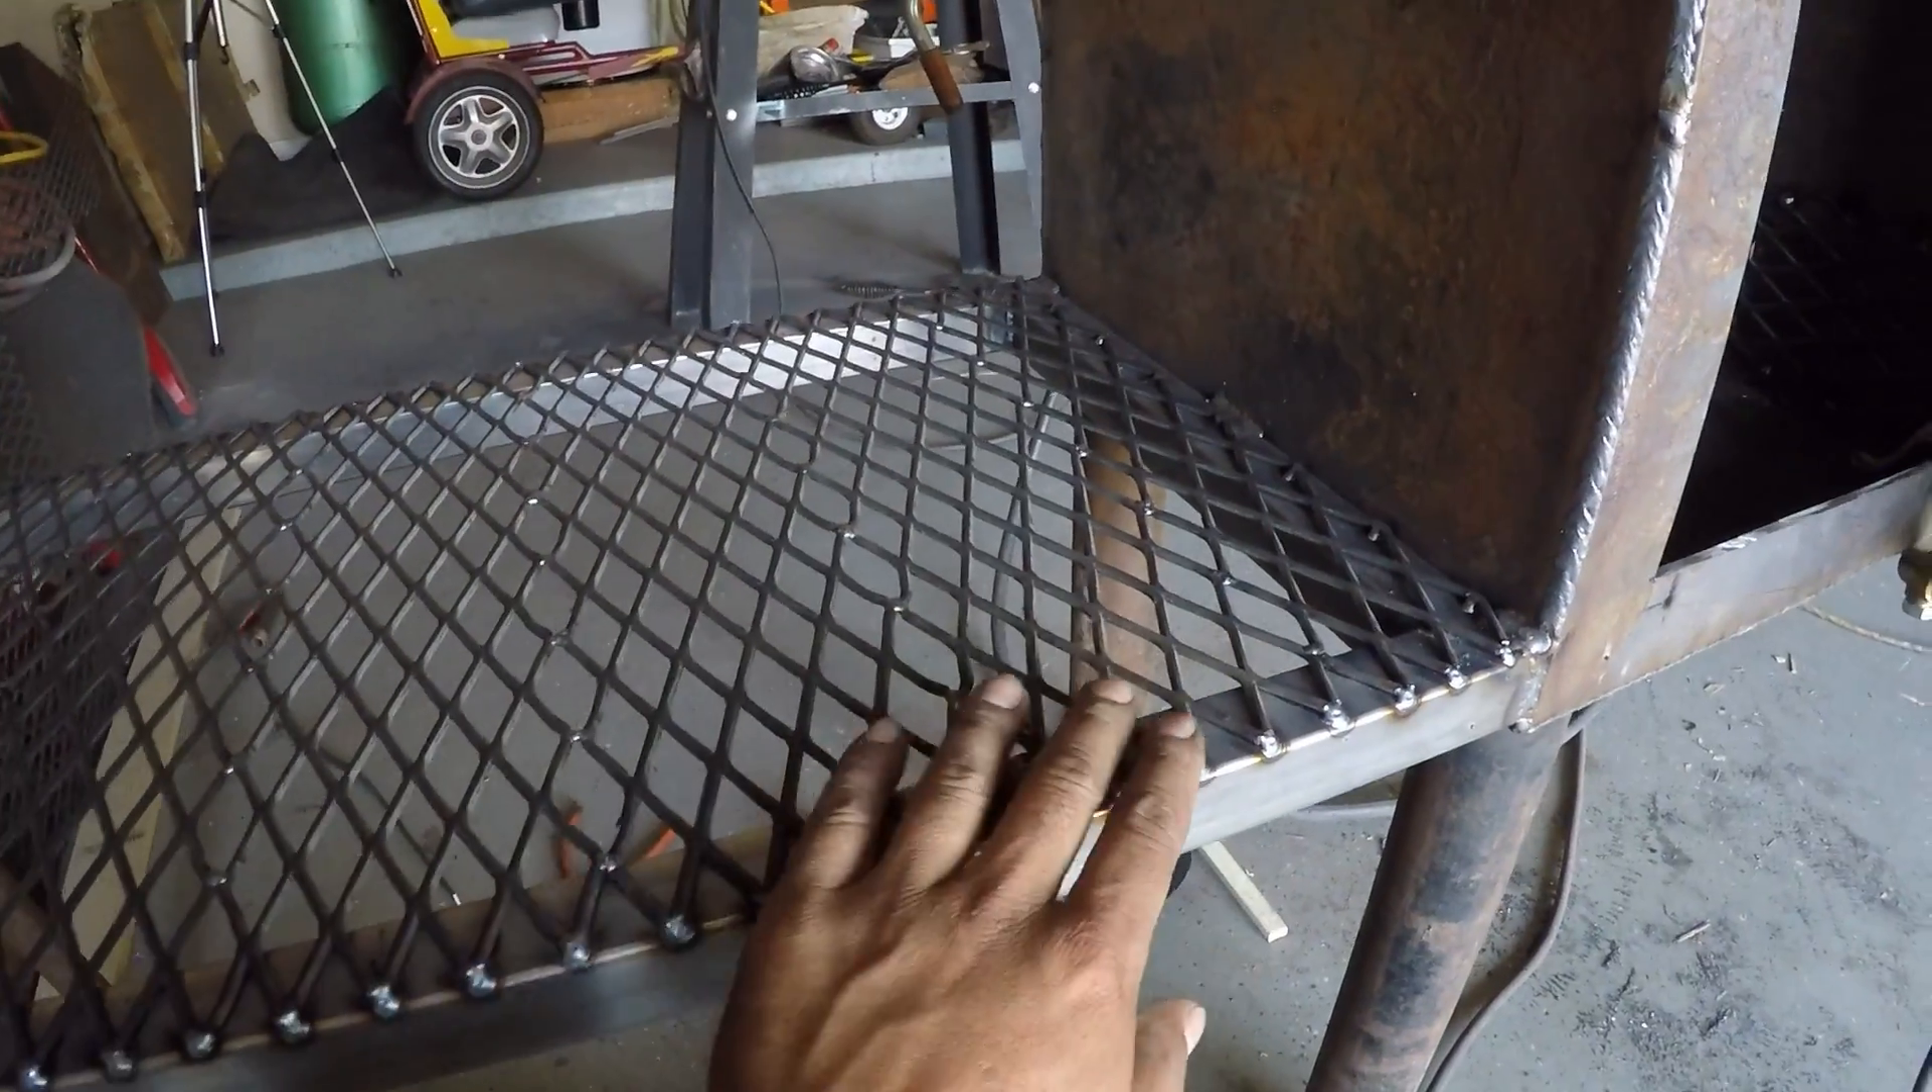Aquí ya tengo la tela de metal expandida instalada.